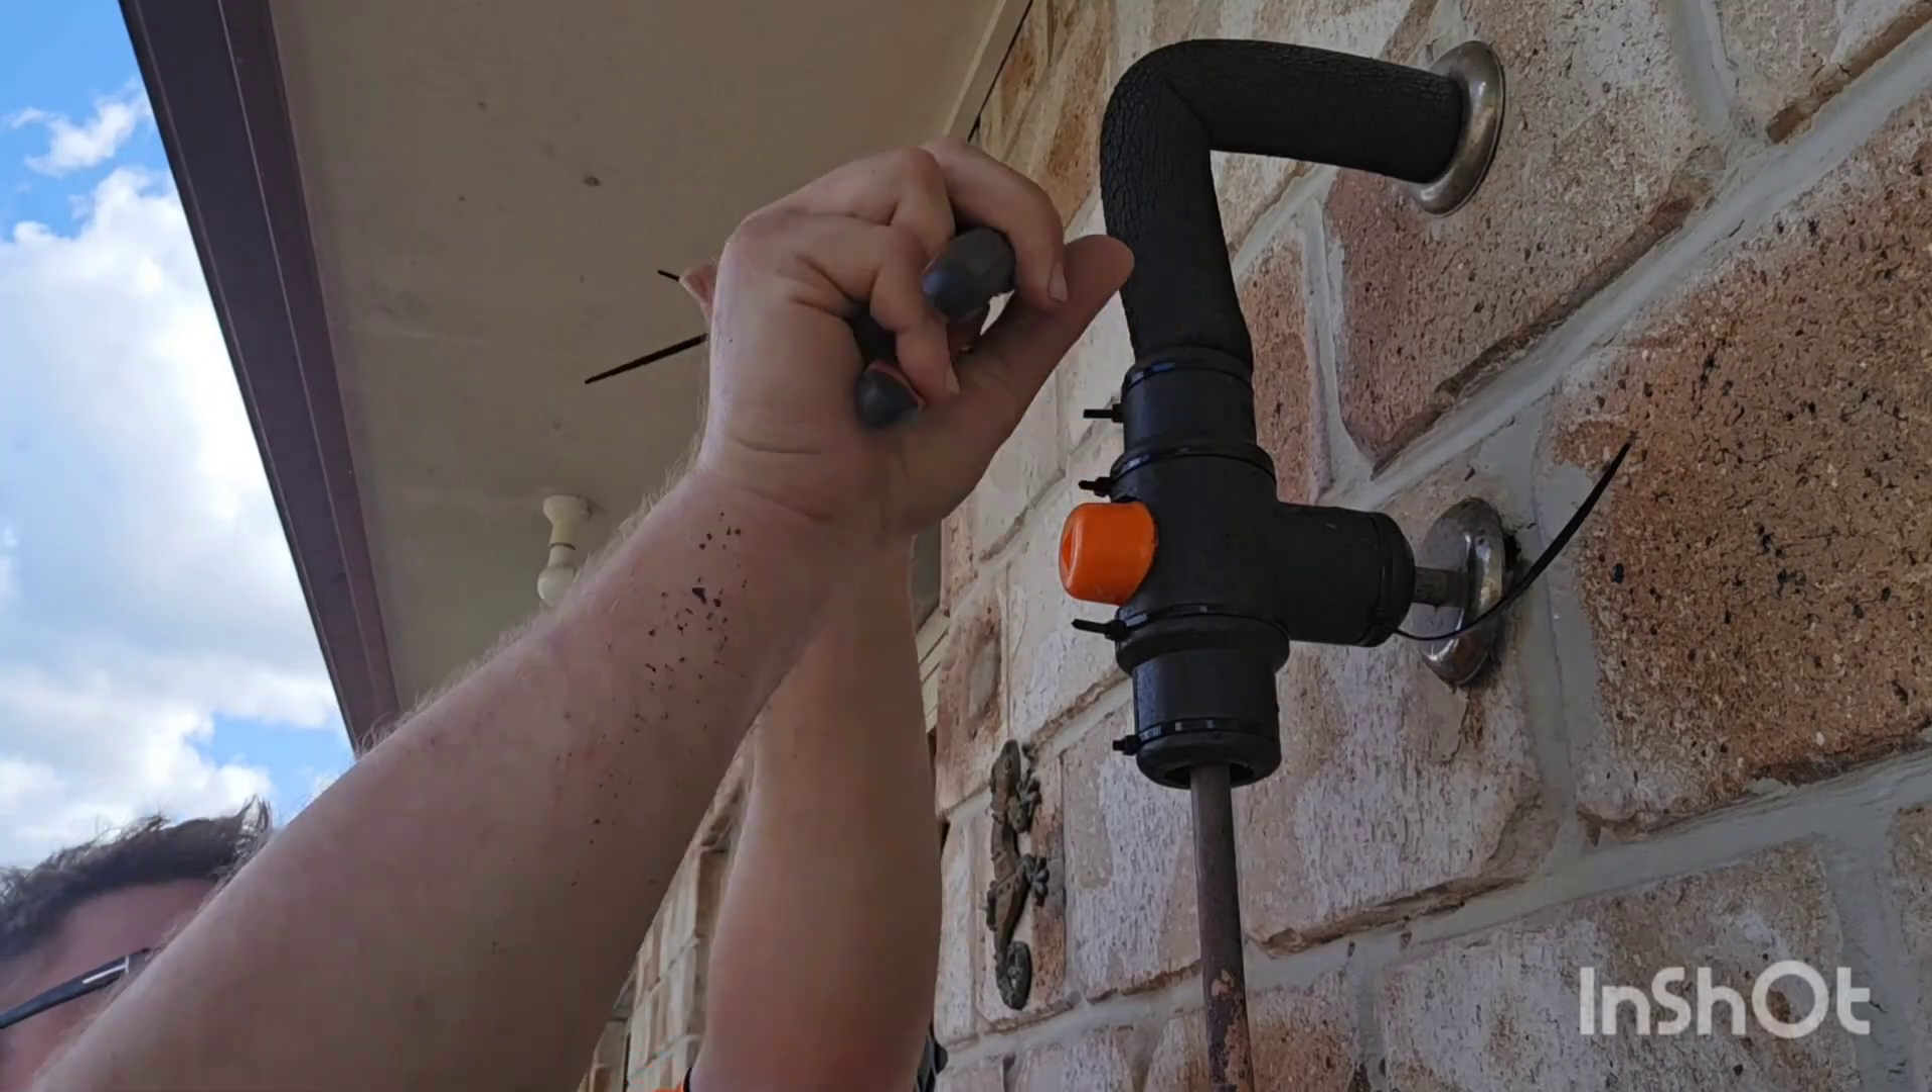There we have it We pretty much have a perfectly installed Replacement tempering valve.